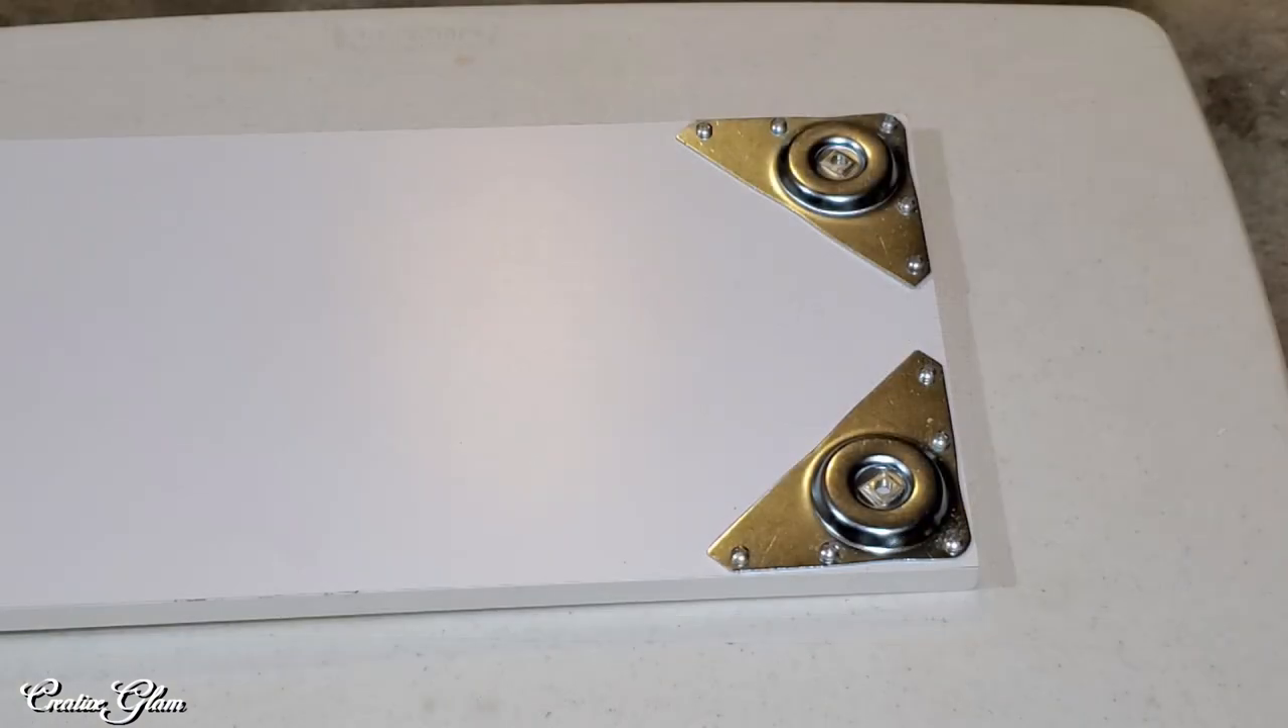I got the brackets on the bottom of the shelf.